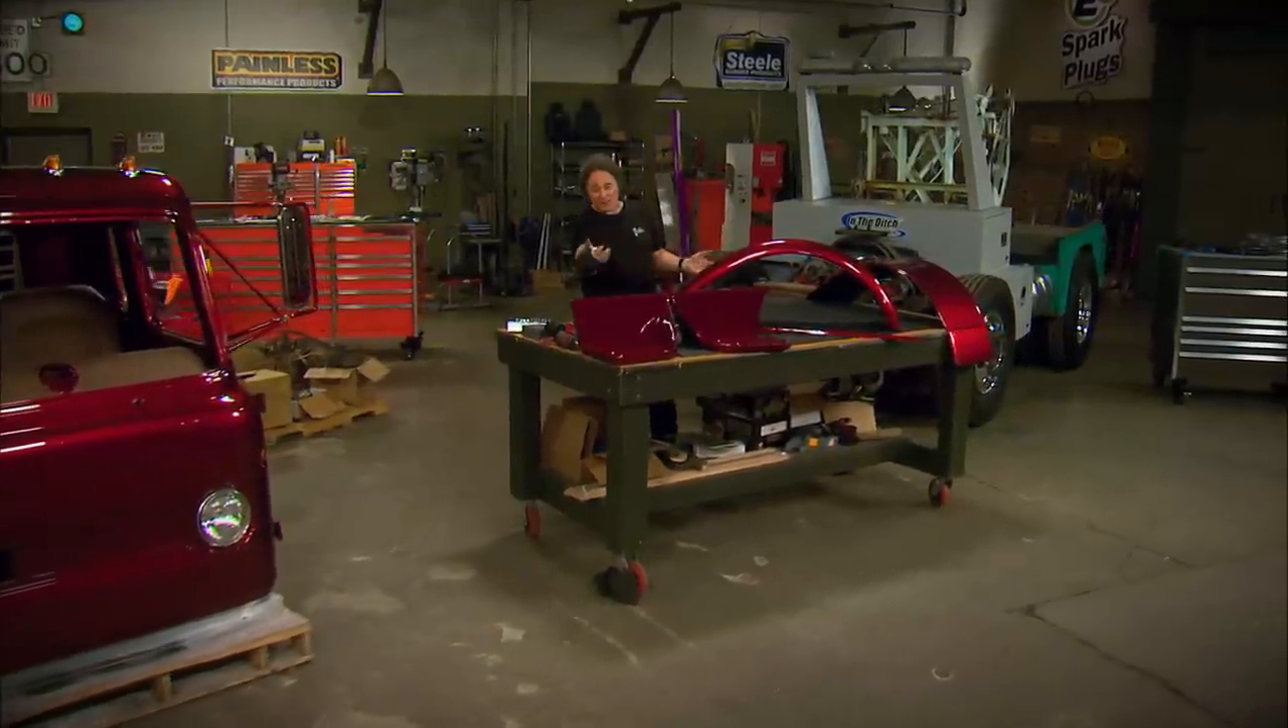Now obviously there's still some pieces to go on like the fenders and the step plates and that kind of thing, but it's best to wait and put these on once we get the cab back on the chassis.